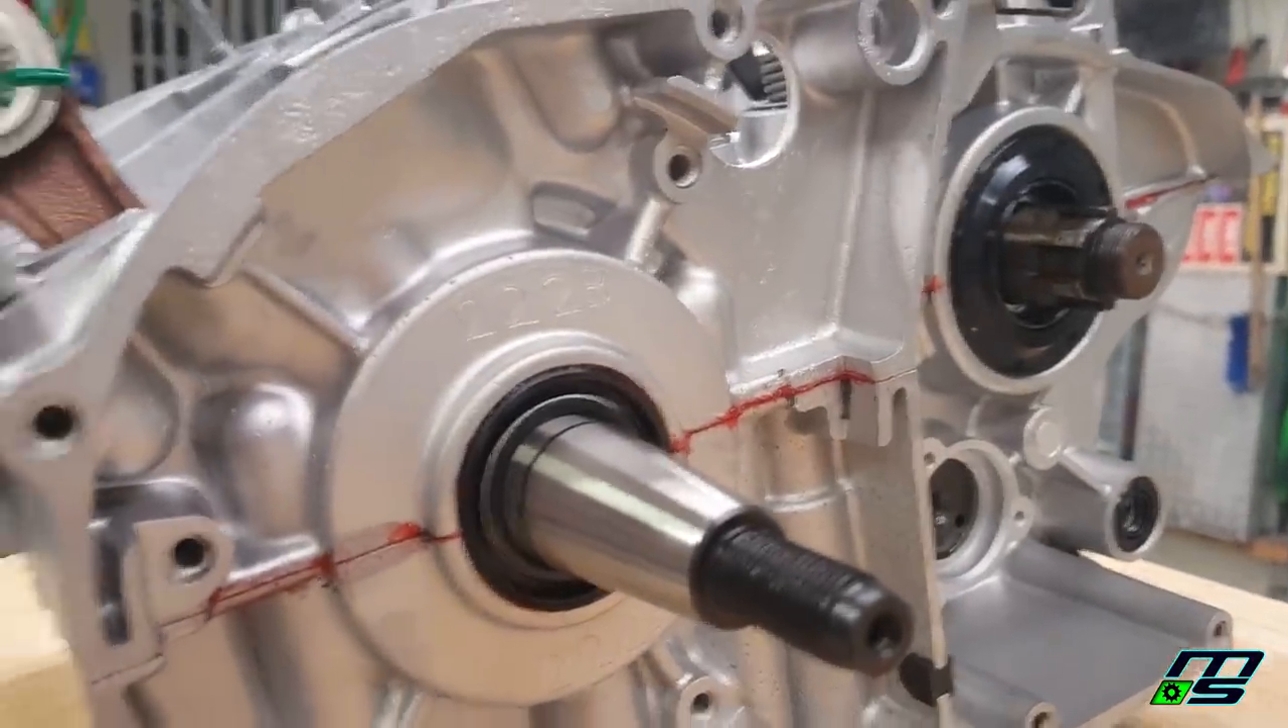I got my cases together.